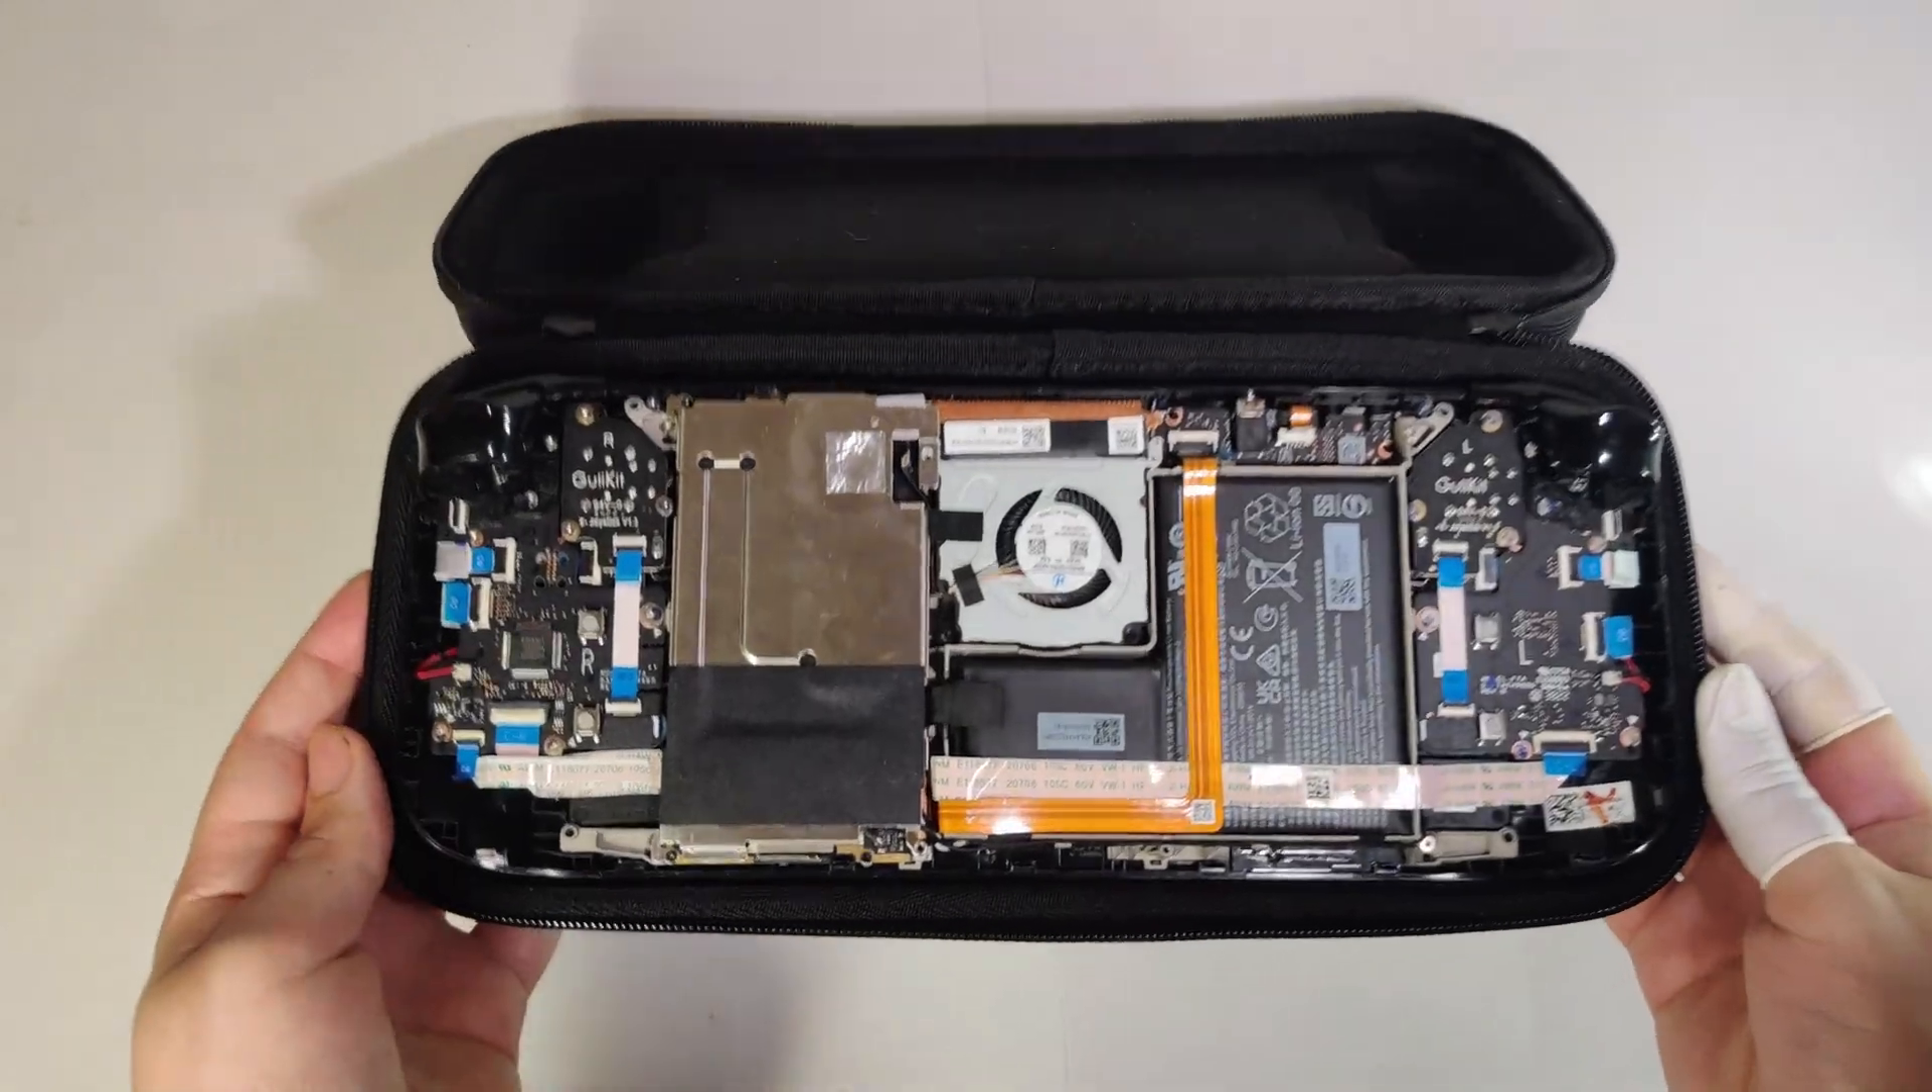Now that we have the backplate off, this is my Steam Deck.